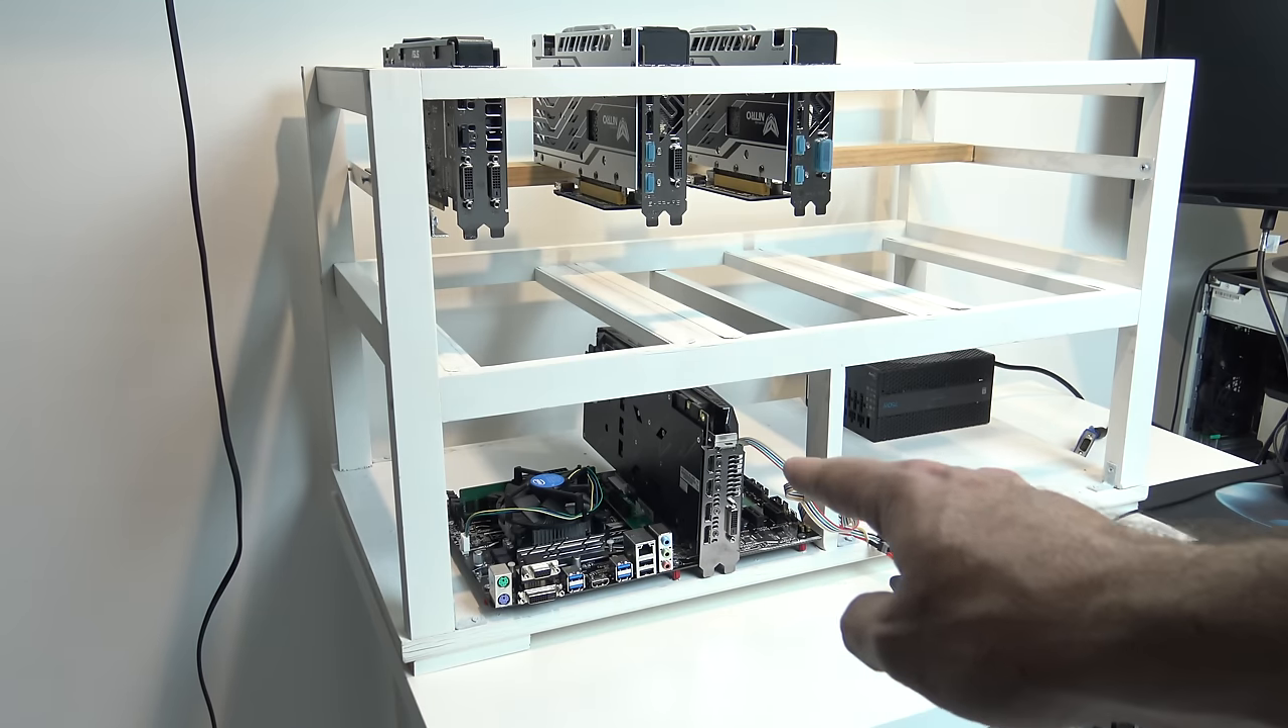Okay guys, so I've got our three GPUs up the top, and one GPU directly on the motherboard down below.